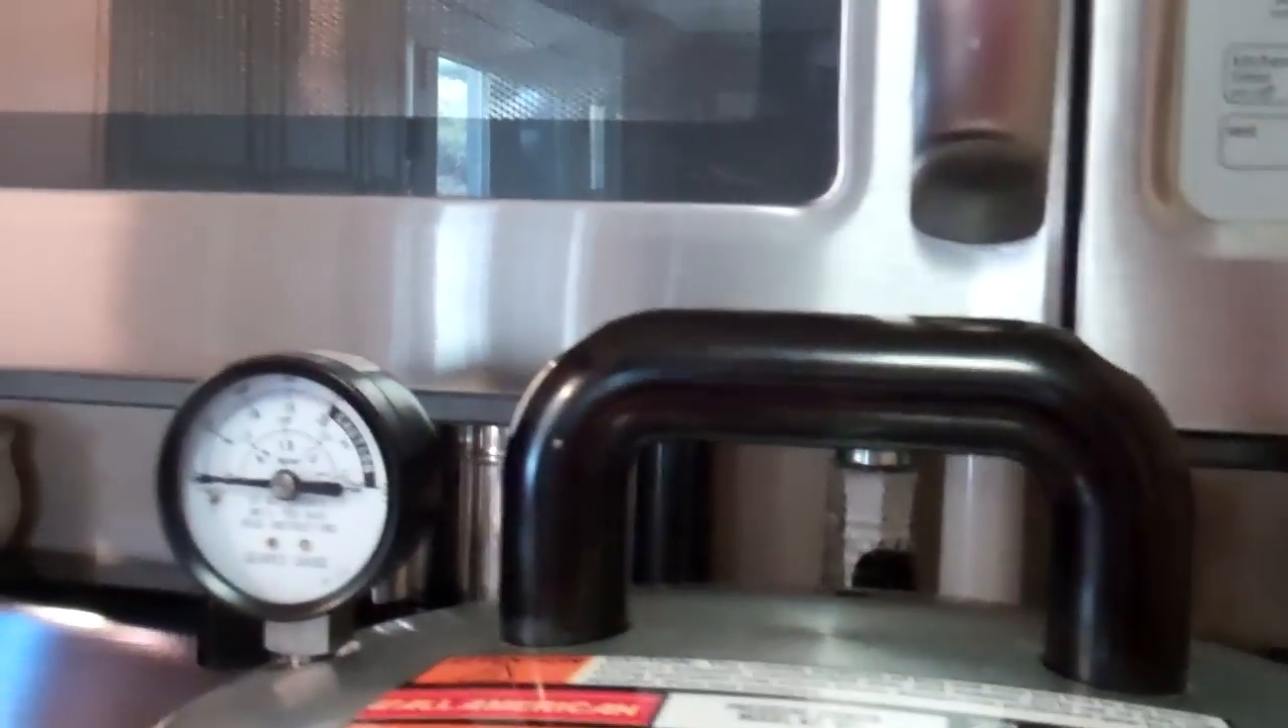The only thing that doesn't fit is this handle does not fit under the microwave it sticks above the microwave by I don't know inch and a half or so.